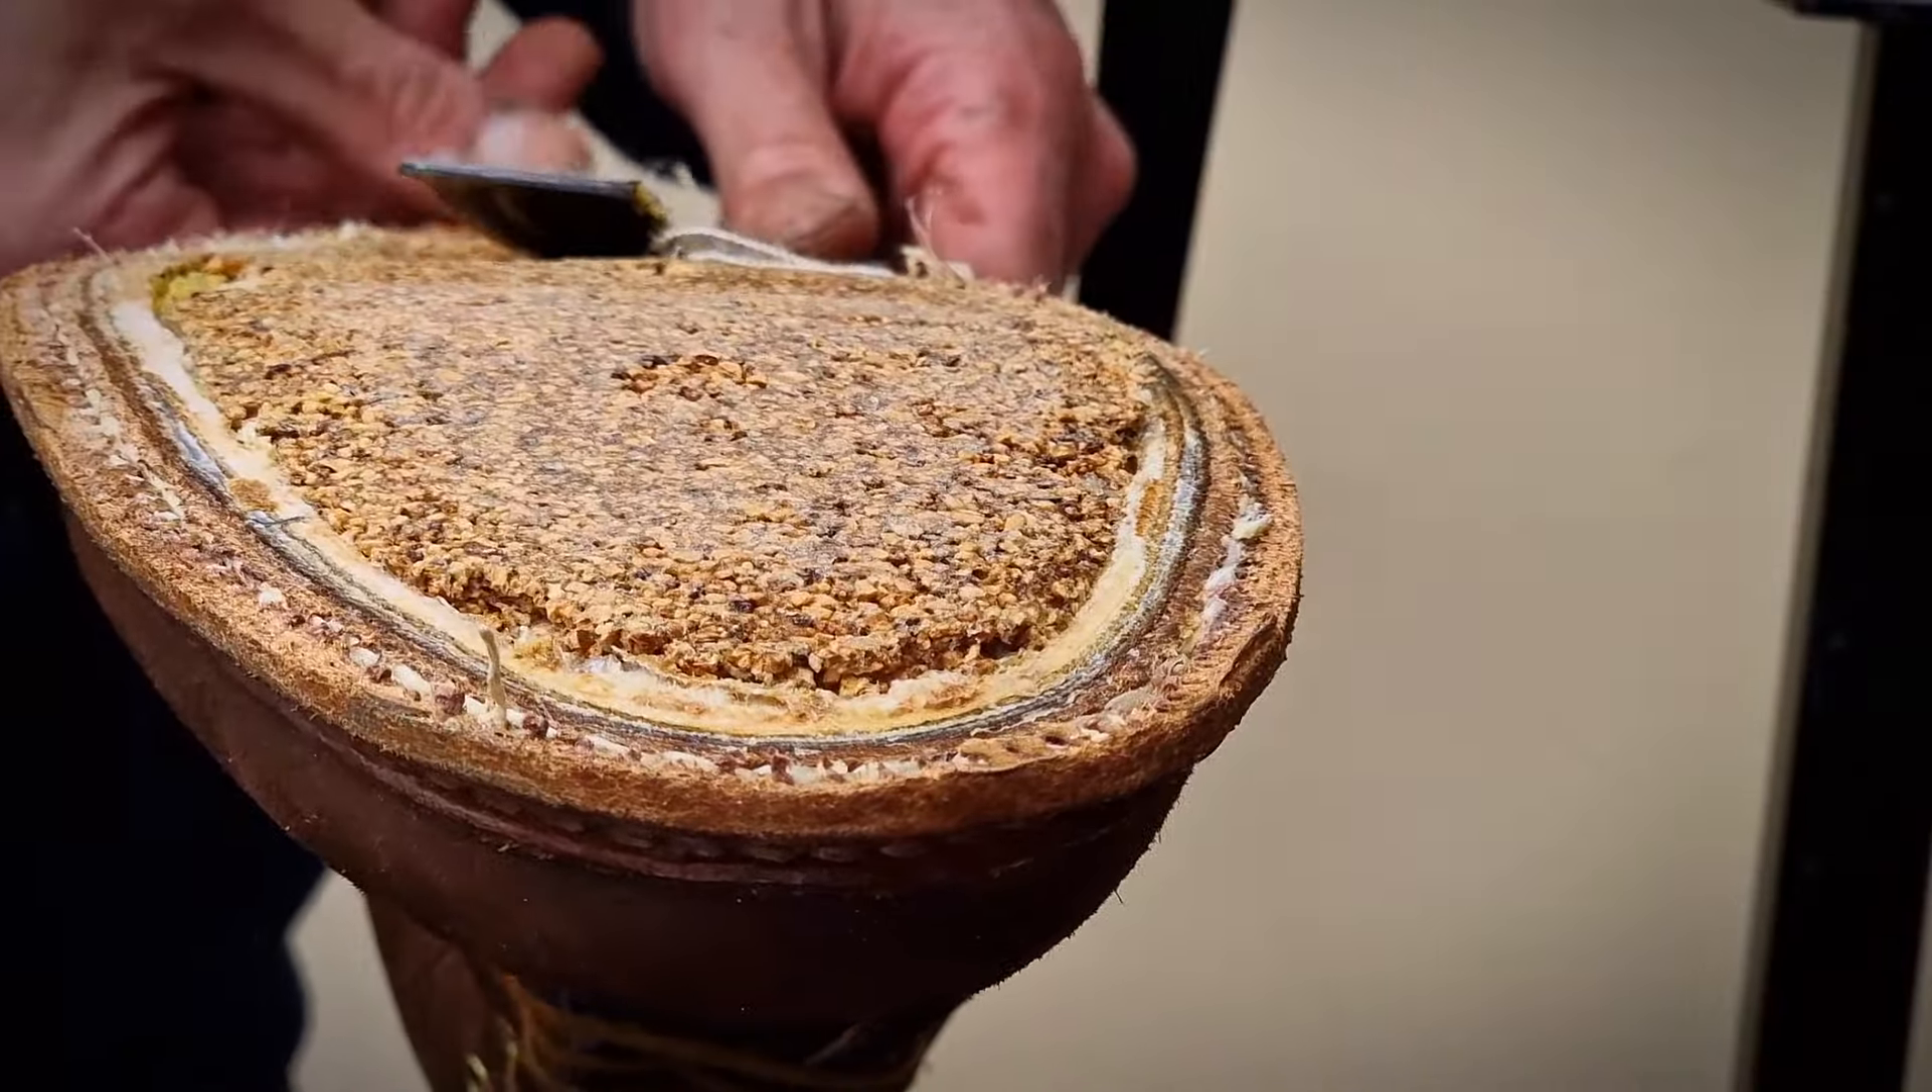Okay, old sole's off, now for a quick look on the inside.